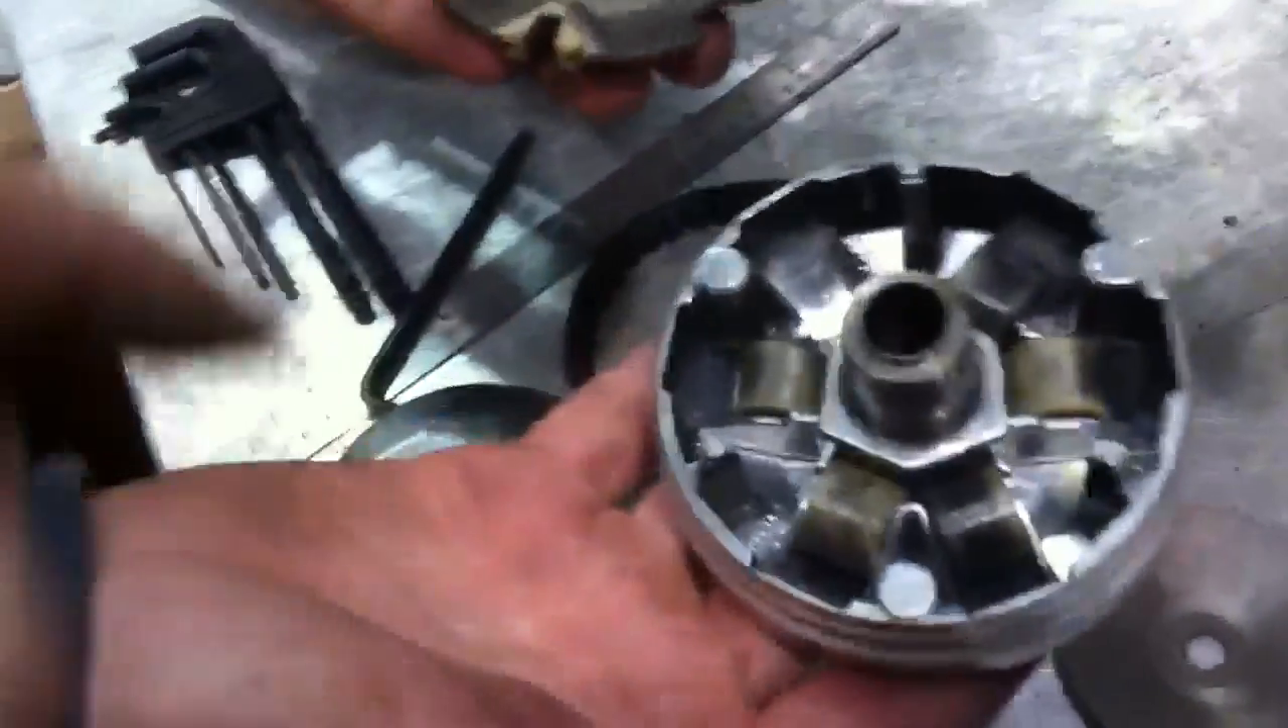The rollers are seated on a ramp.